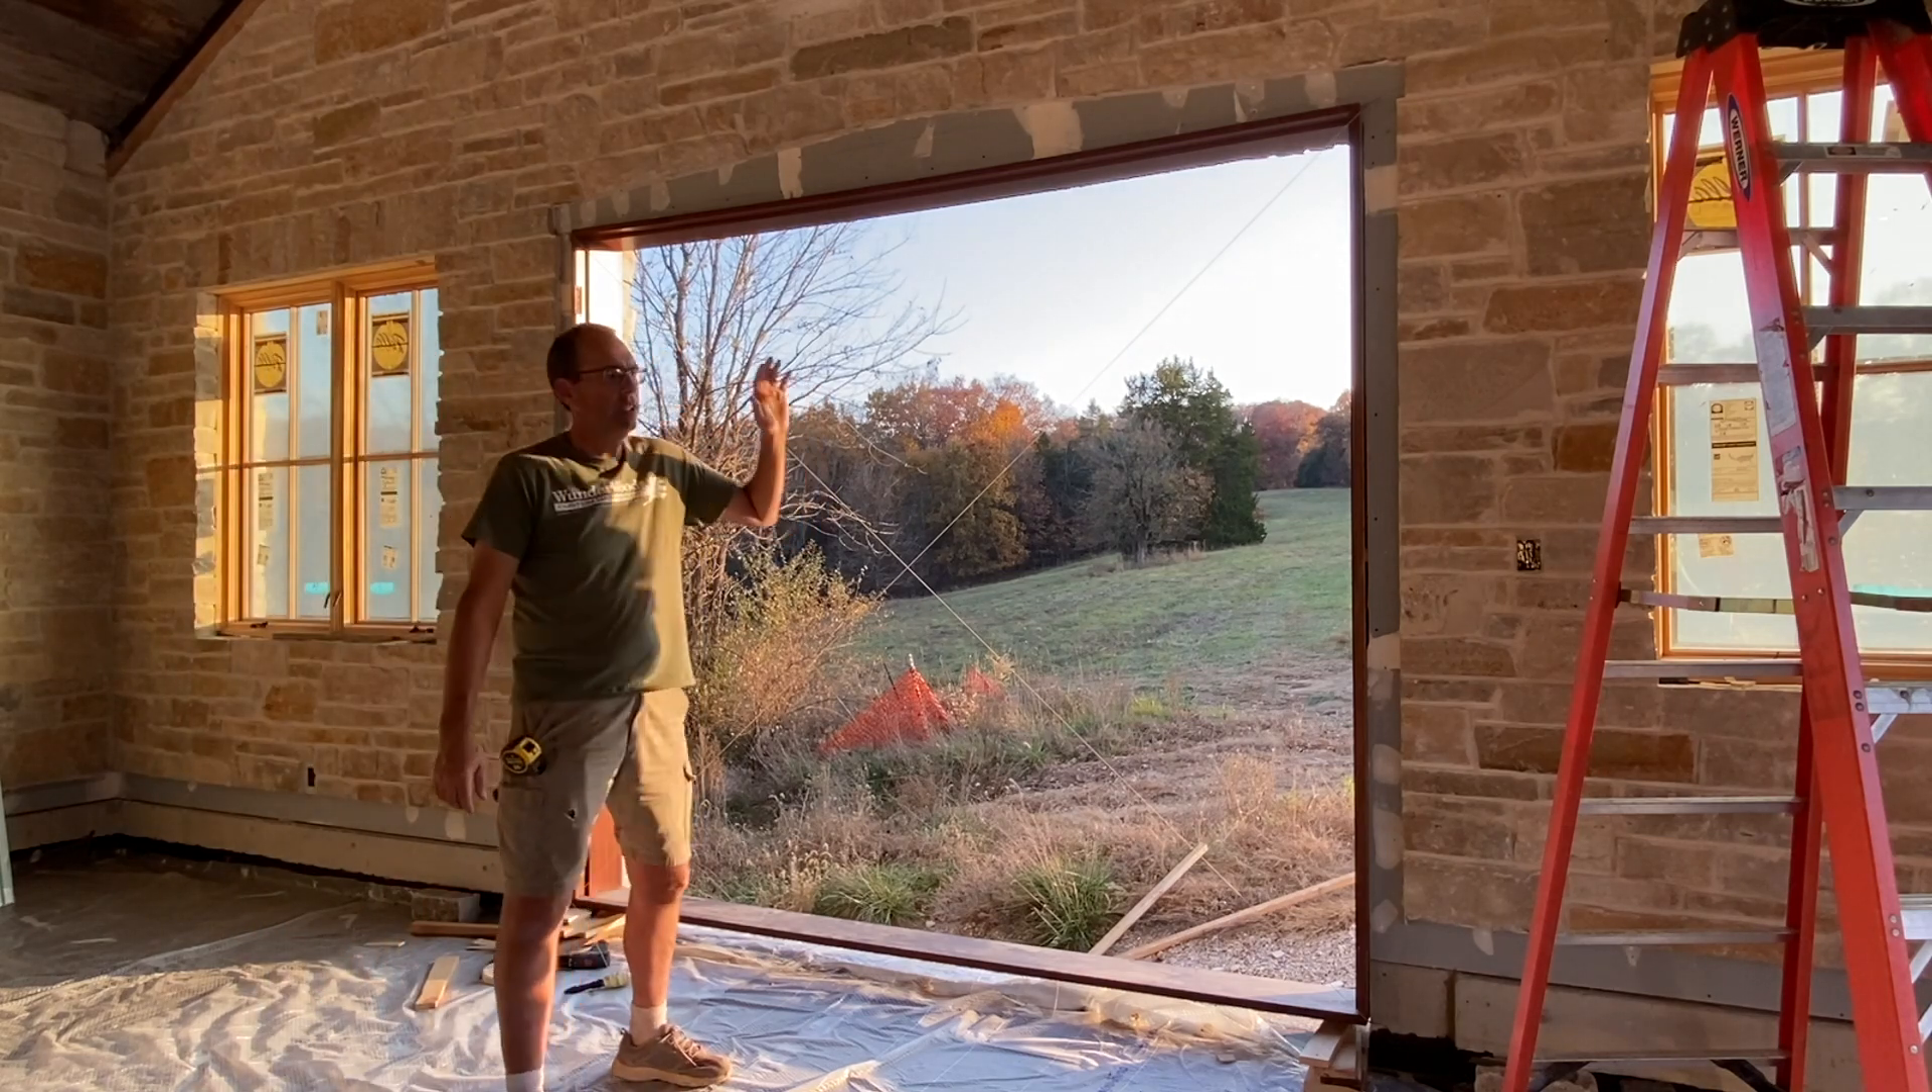I have the frame in. I've used a laser to go through and check, make sure it's plumb and level, etc.